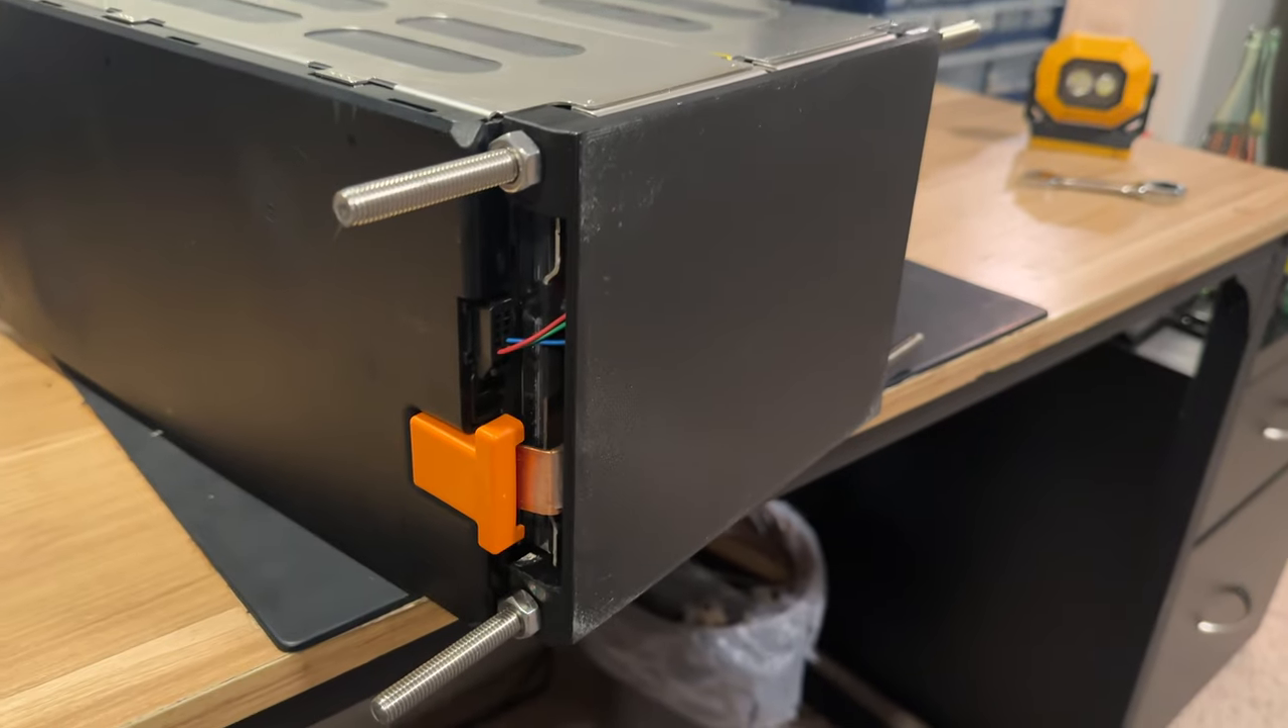Here's the whole thing with the threaded rods and terminal covers in place.